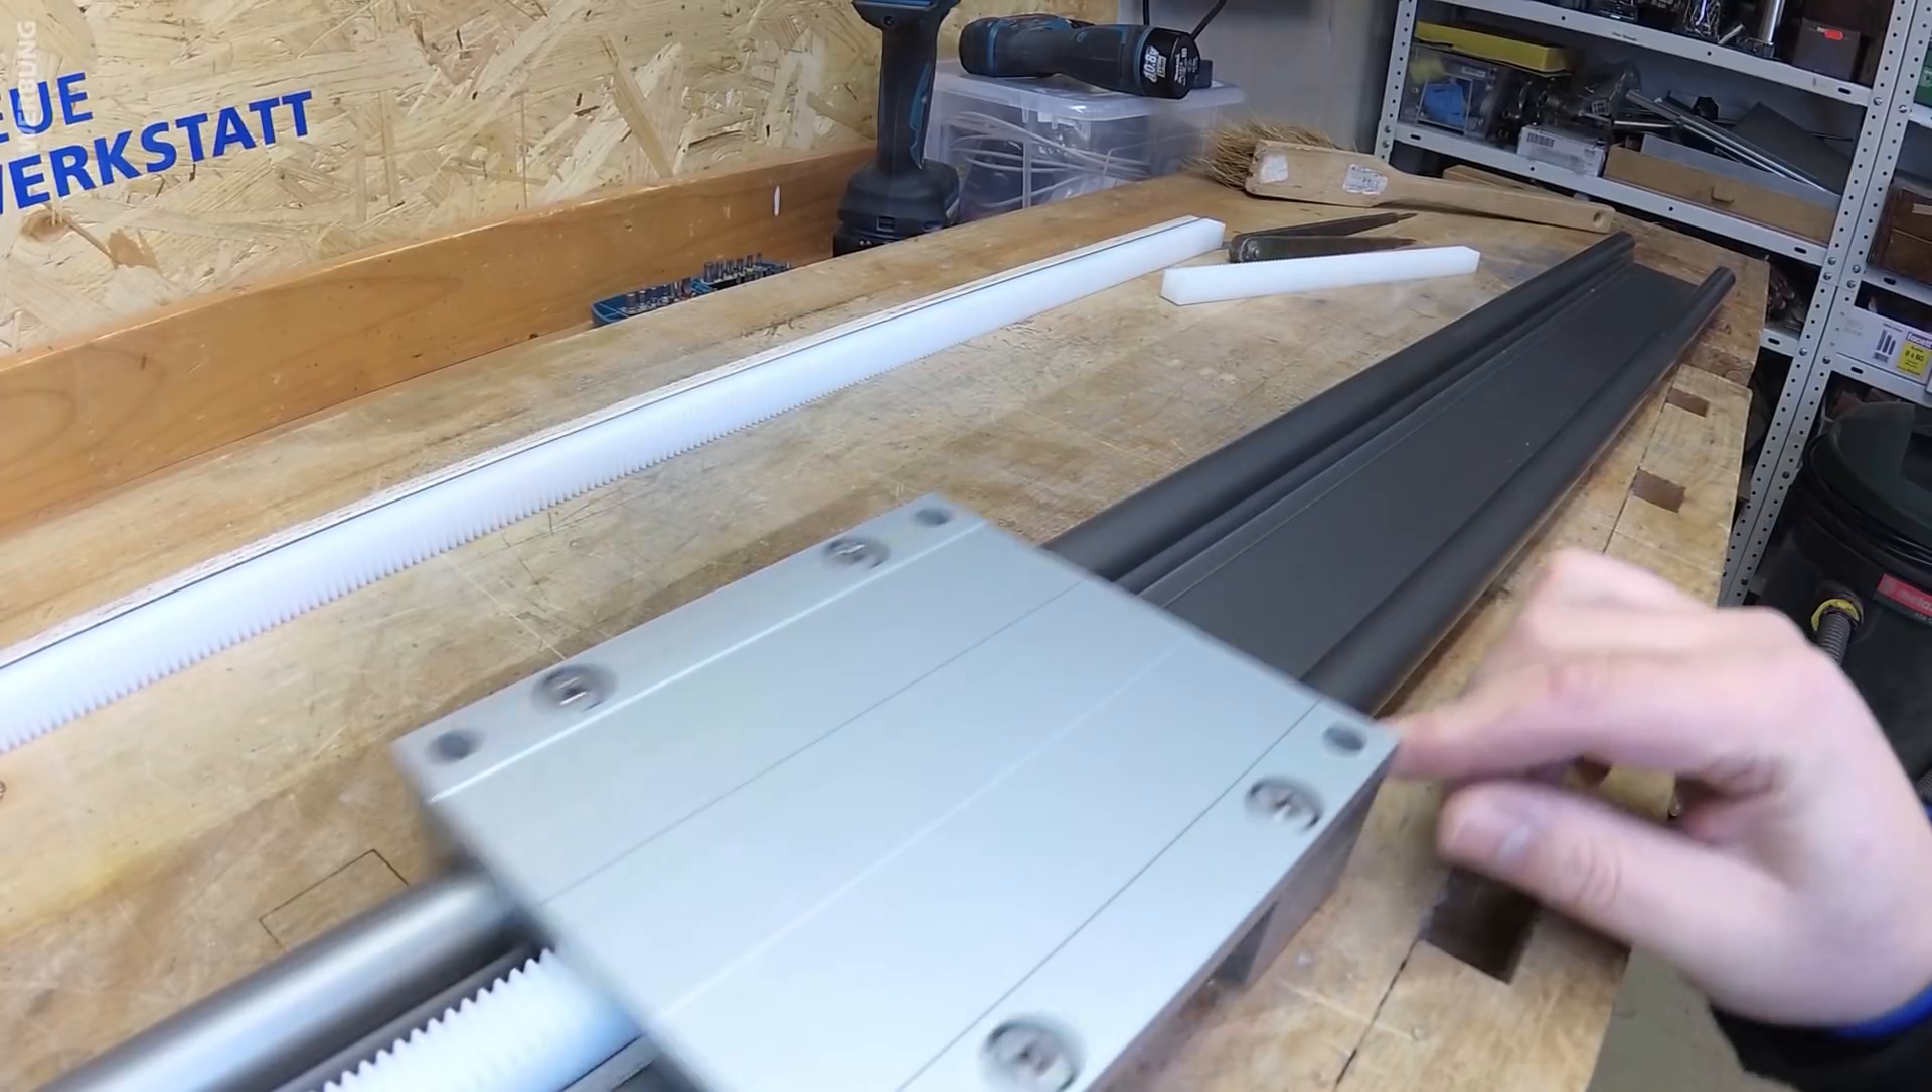Um hier auch nochmal ganz sicher zu gehen, habe ich jetzt nochmal den Schlitten drauf gemacht.